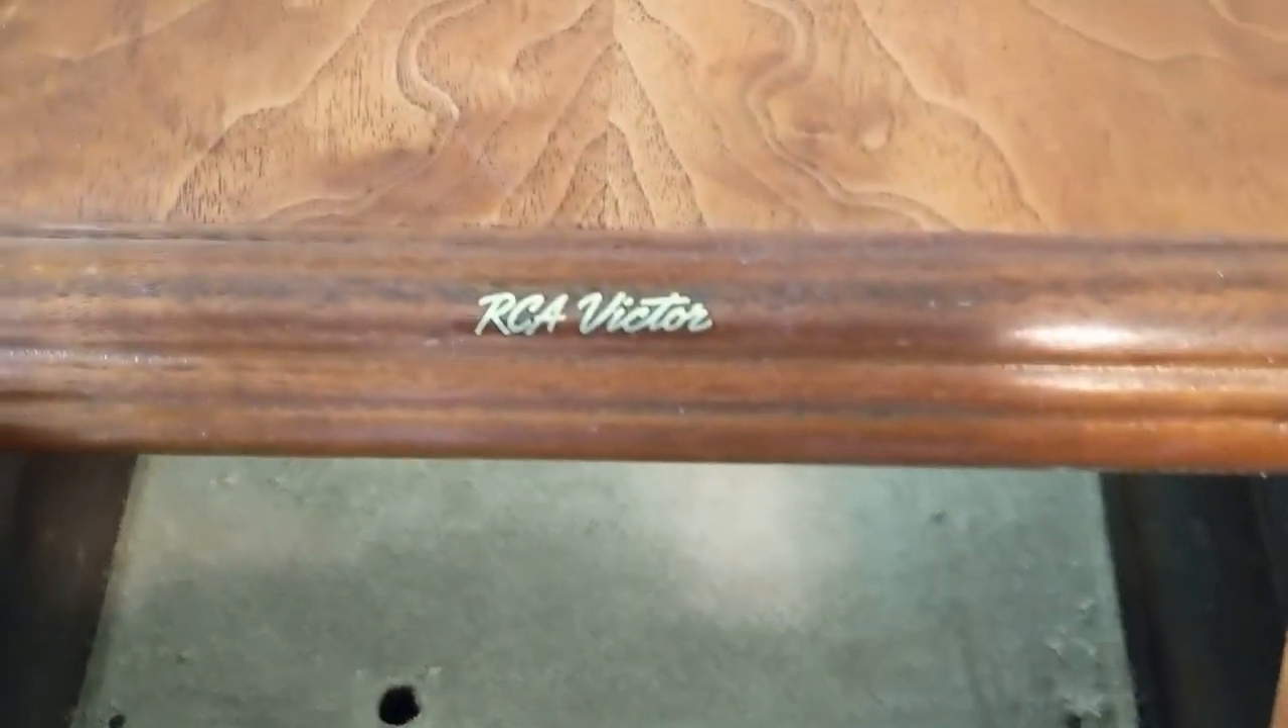I've got the final decal on now. That's this top logo here. RCA Victor.